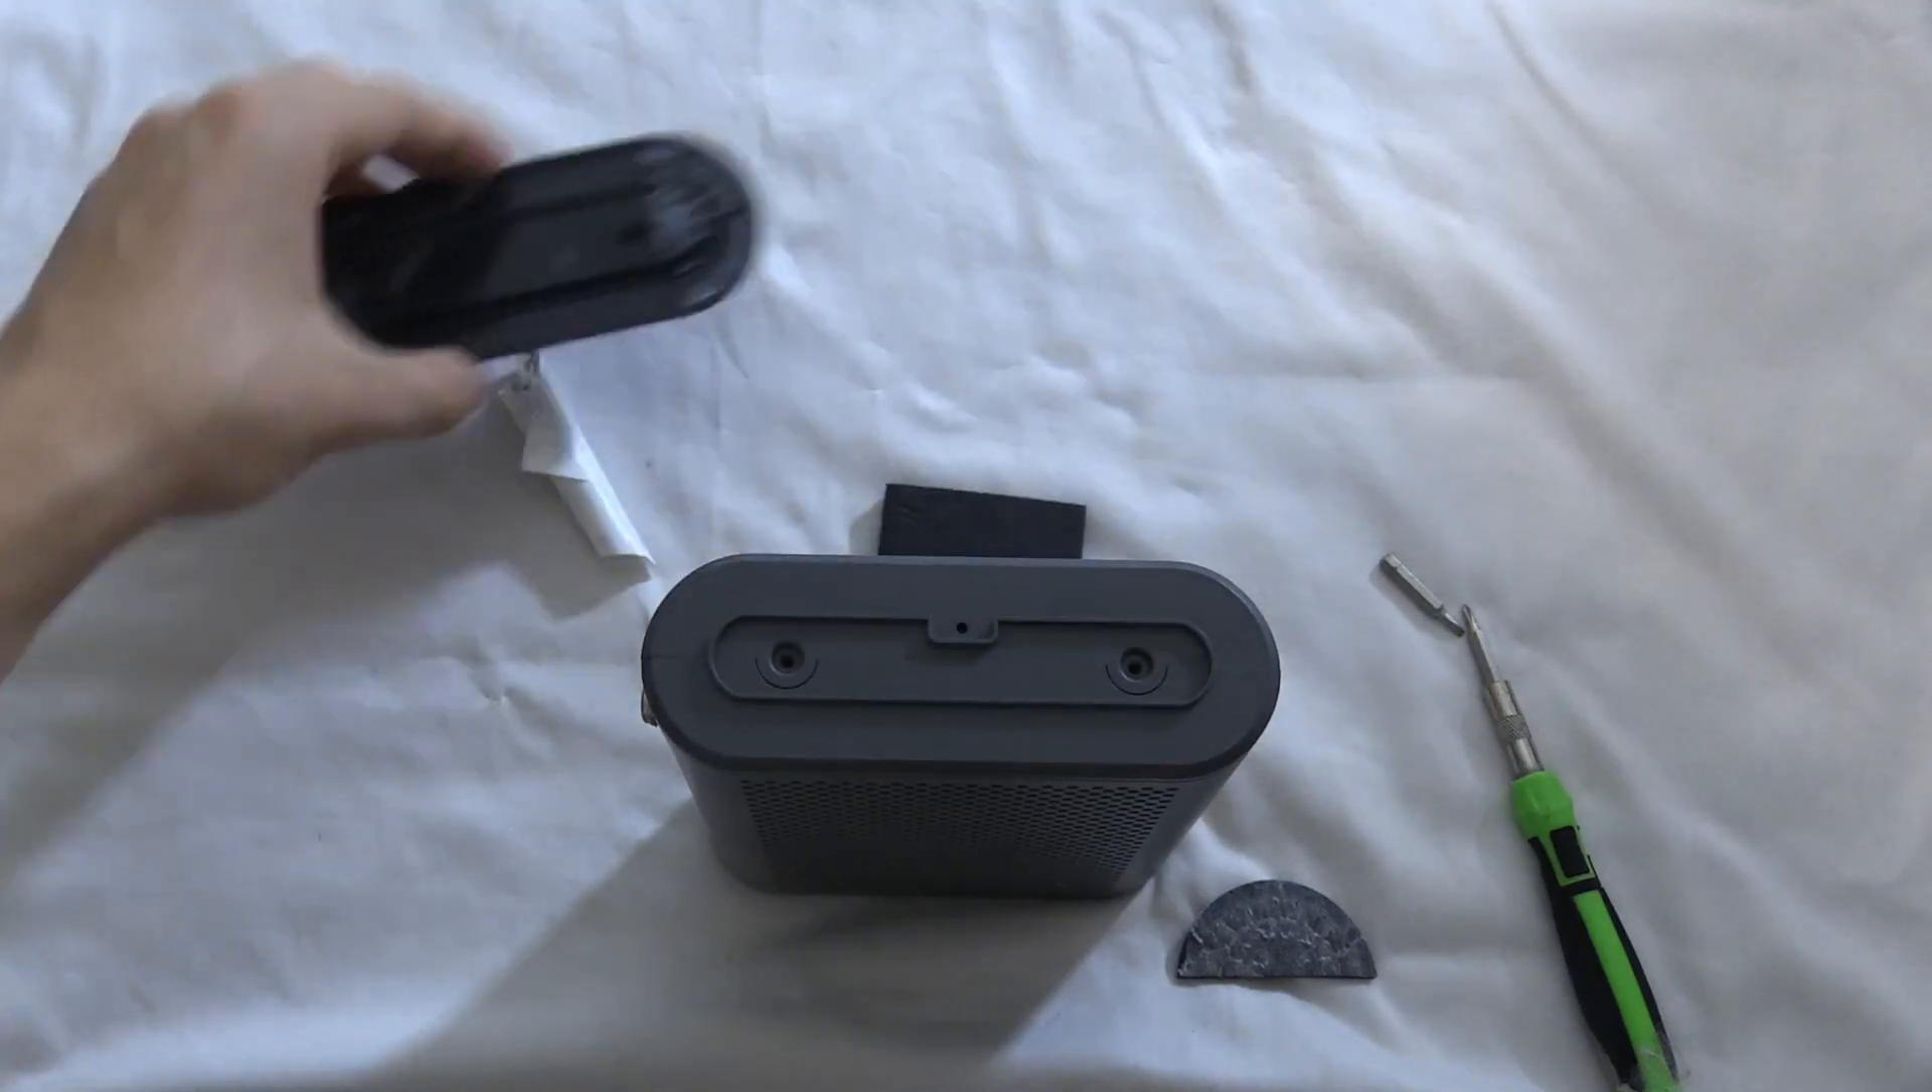Alright, the stand has been taken off so I'm going to pry this open.